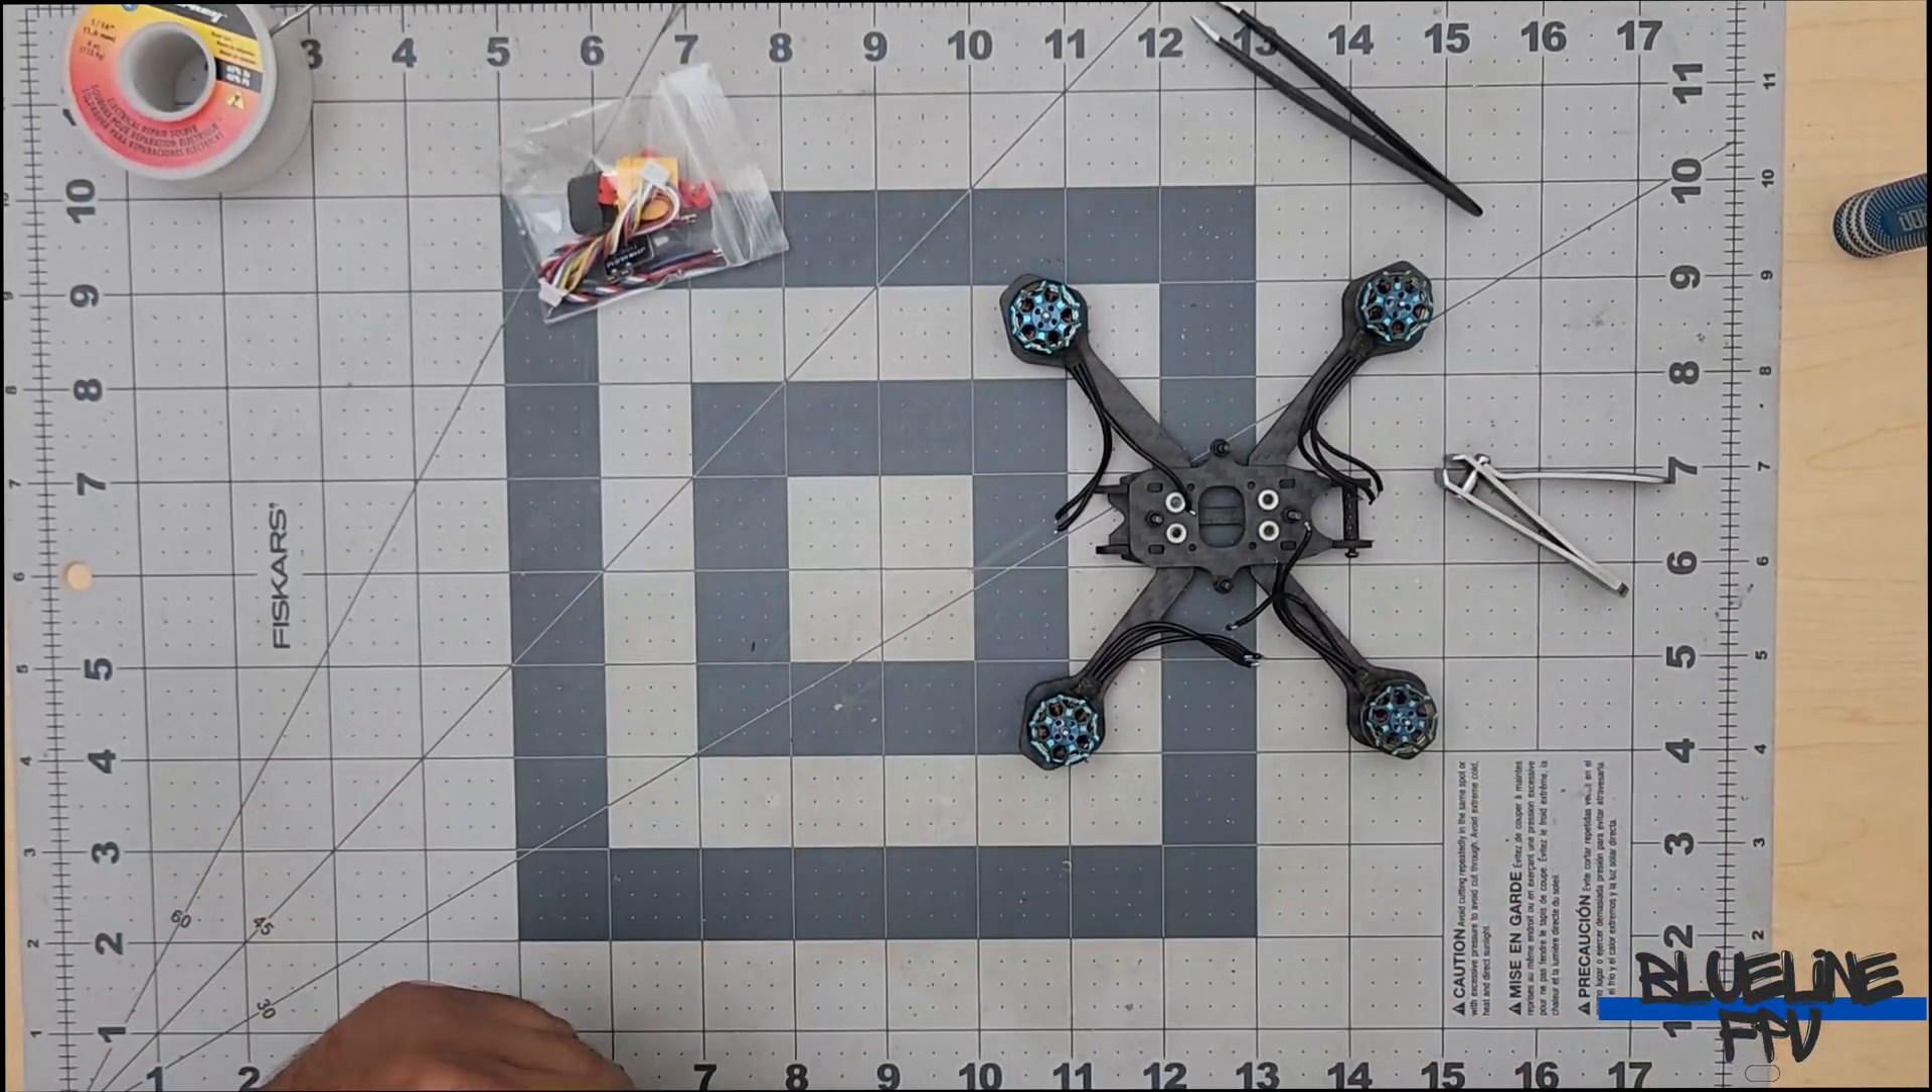And just like that, we have our four motors on the quad.